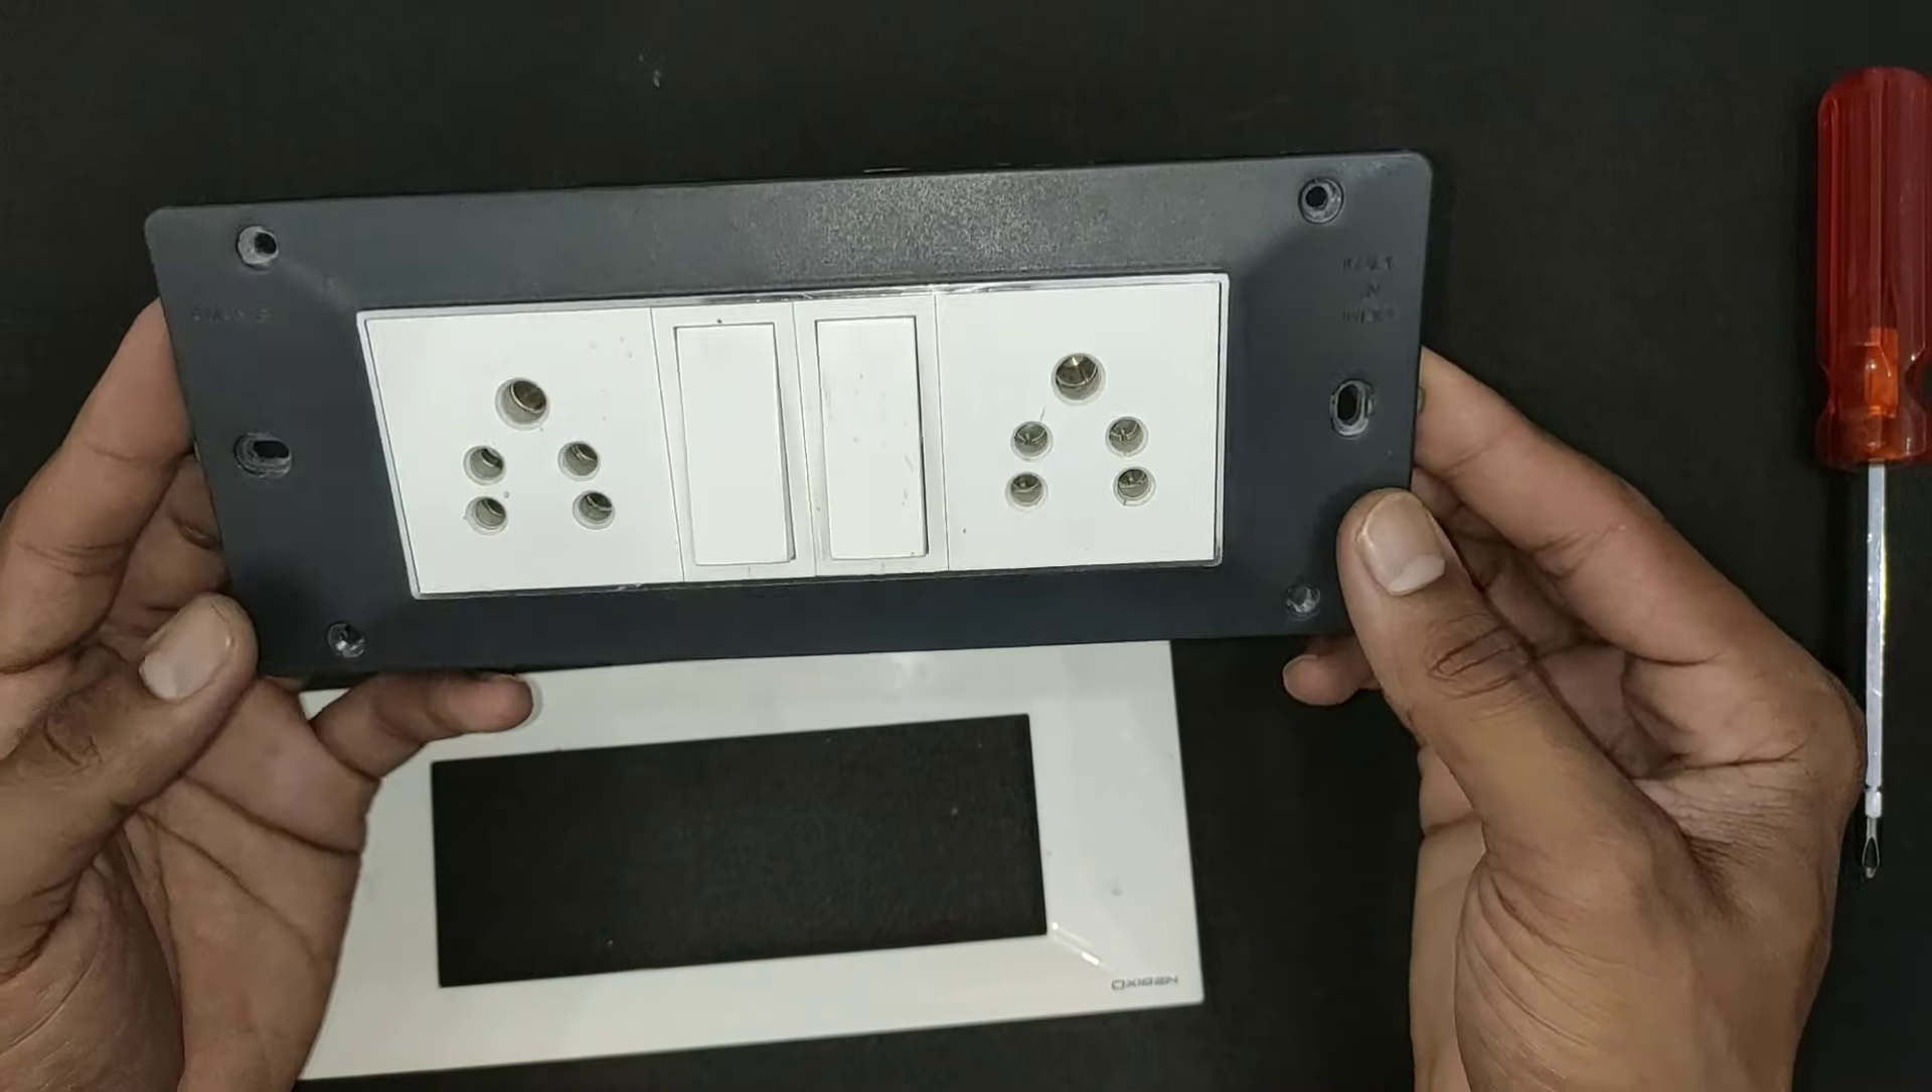तो friends अभी आप देख सकते हैं हमने ये दो socket और दो switch लगा लिए हैं।